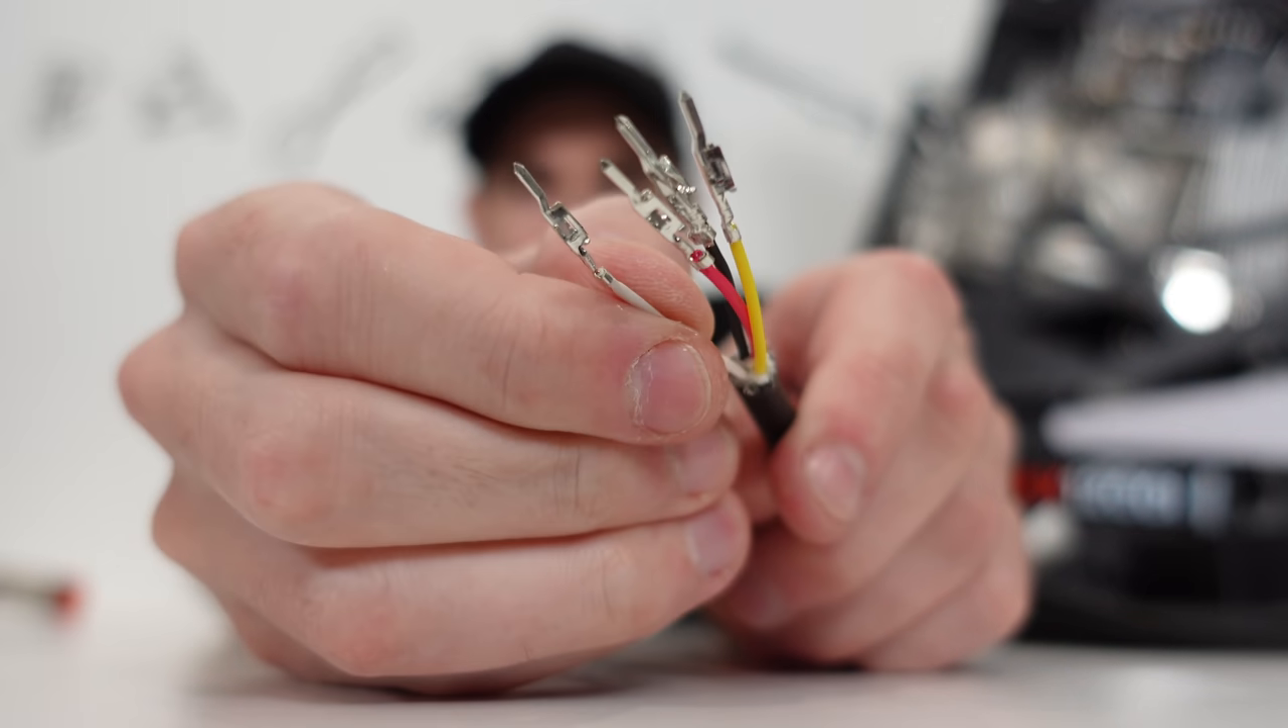So we've got our pins crimped and soldered onto the leads now so all we really need to do is just match up the colours on either side.